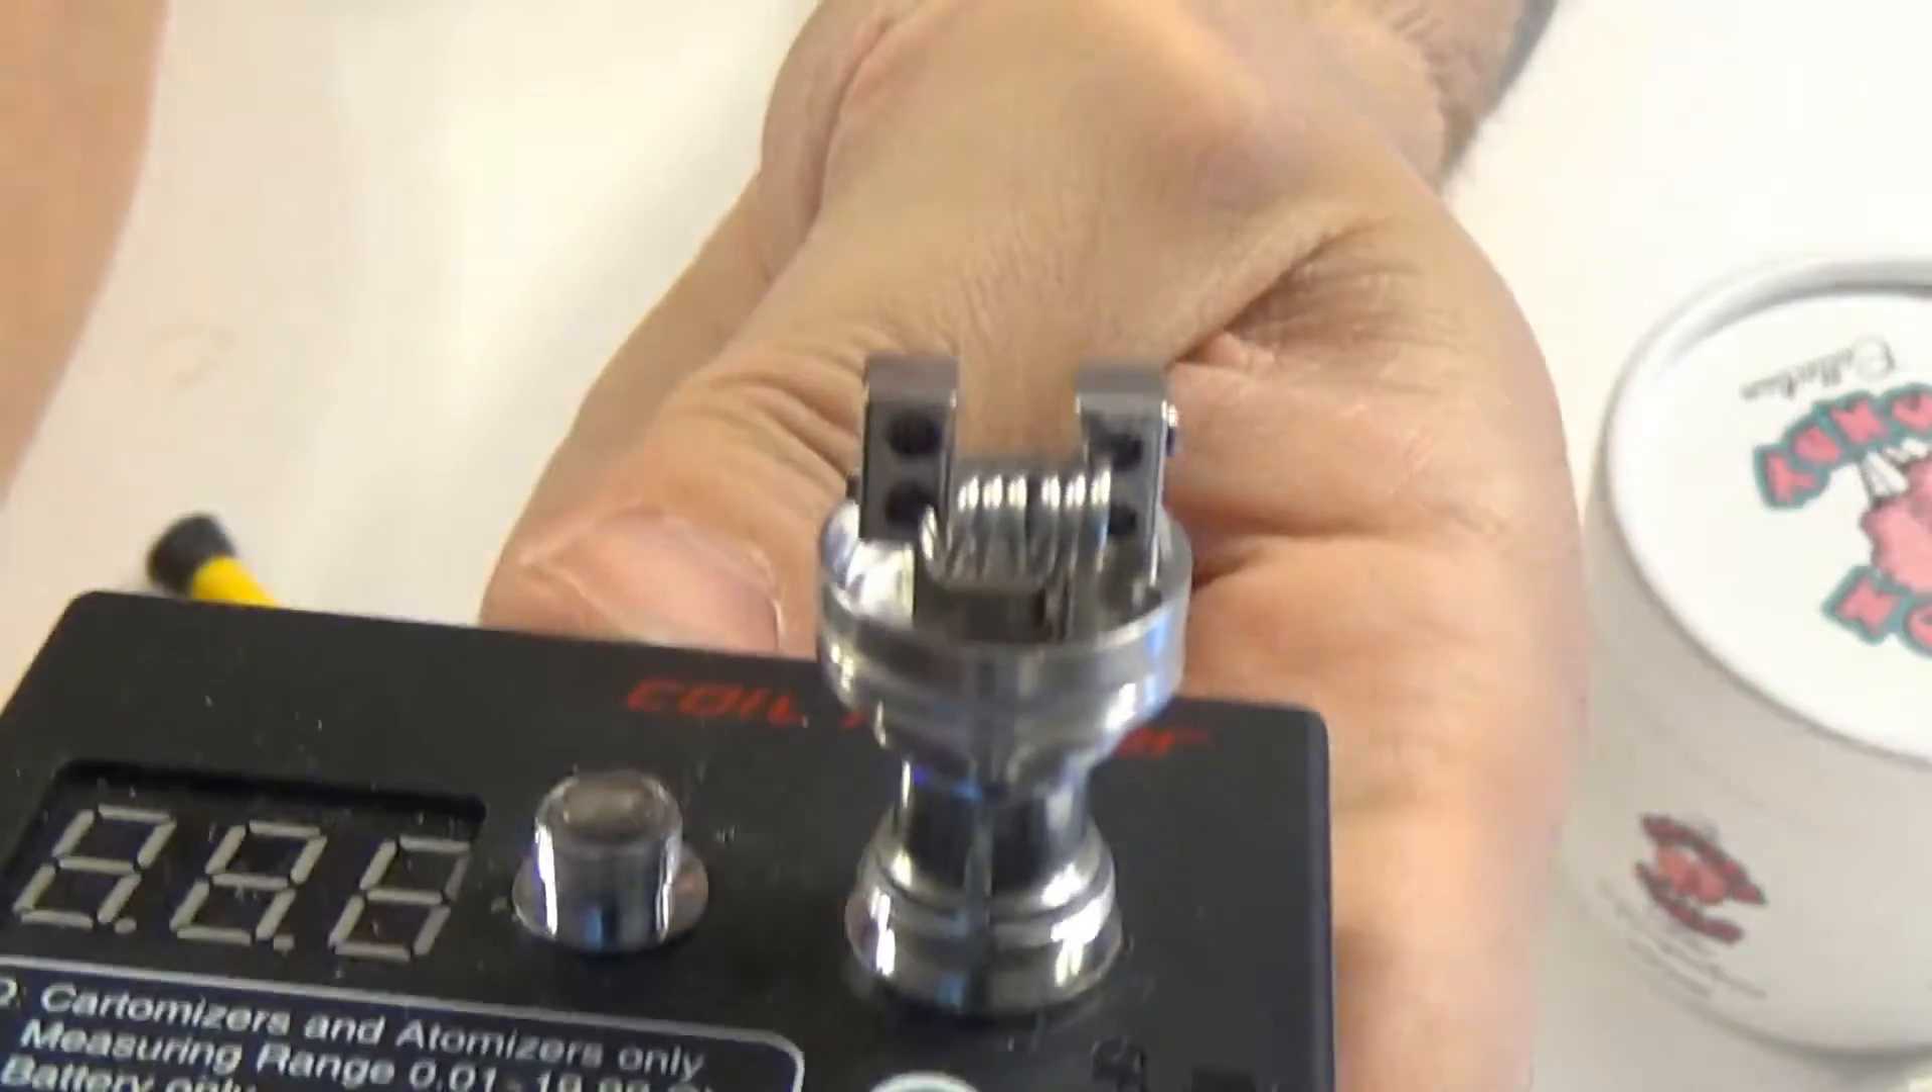And there is one coil mounted.